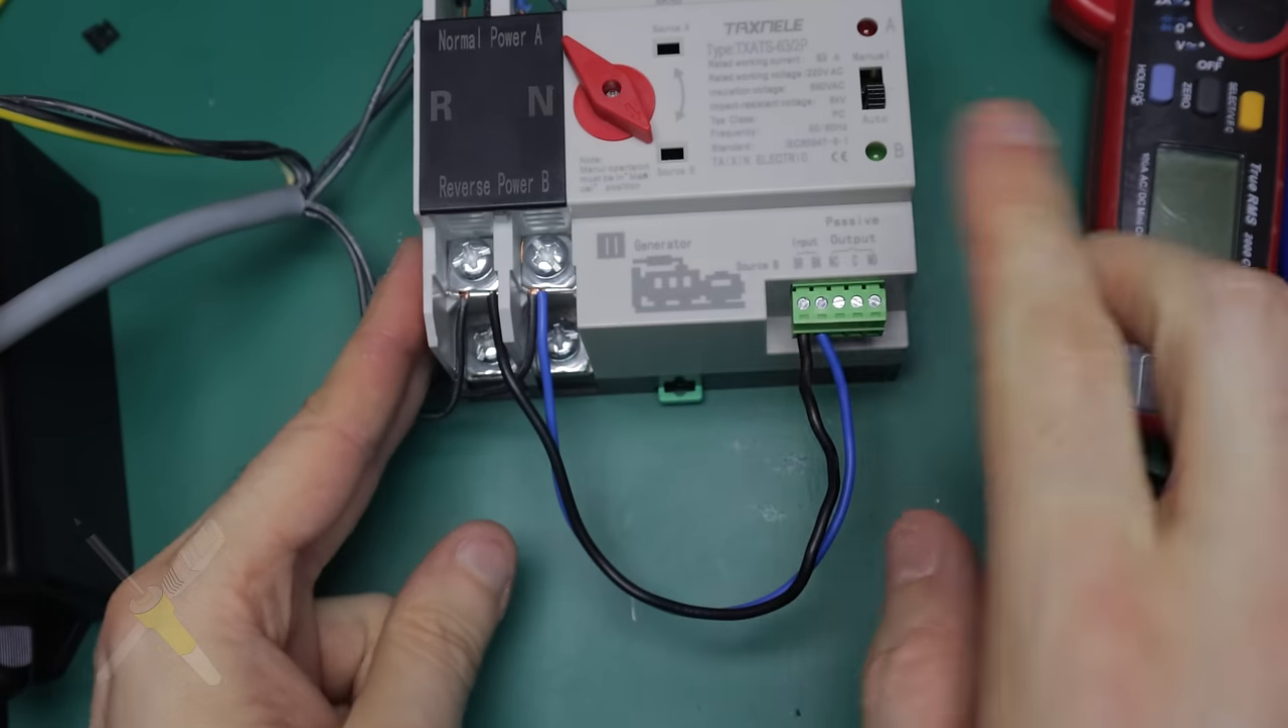Wir haben also jetzt unsere Brücken drin.